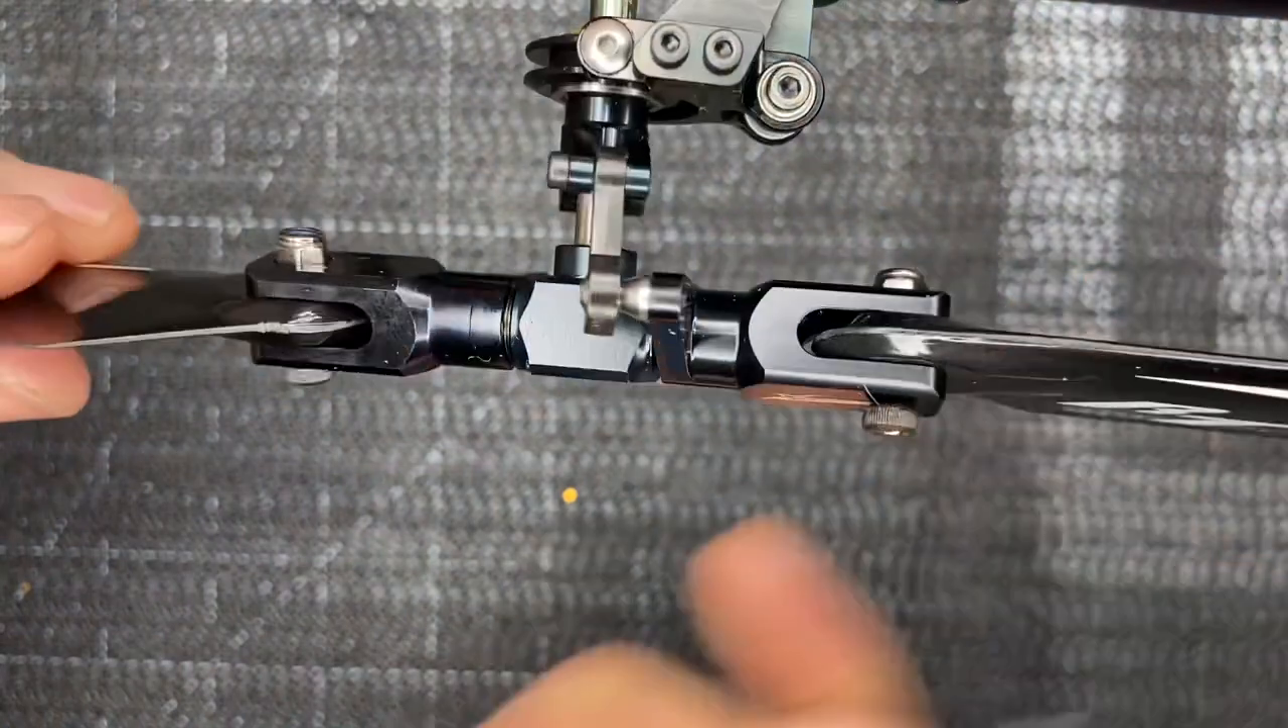So now our tail blades are on.